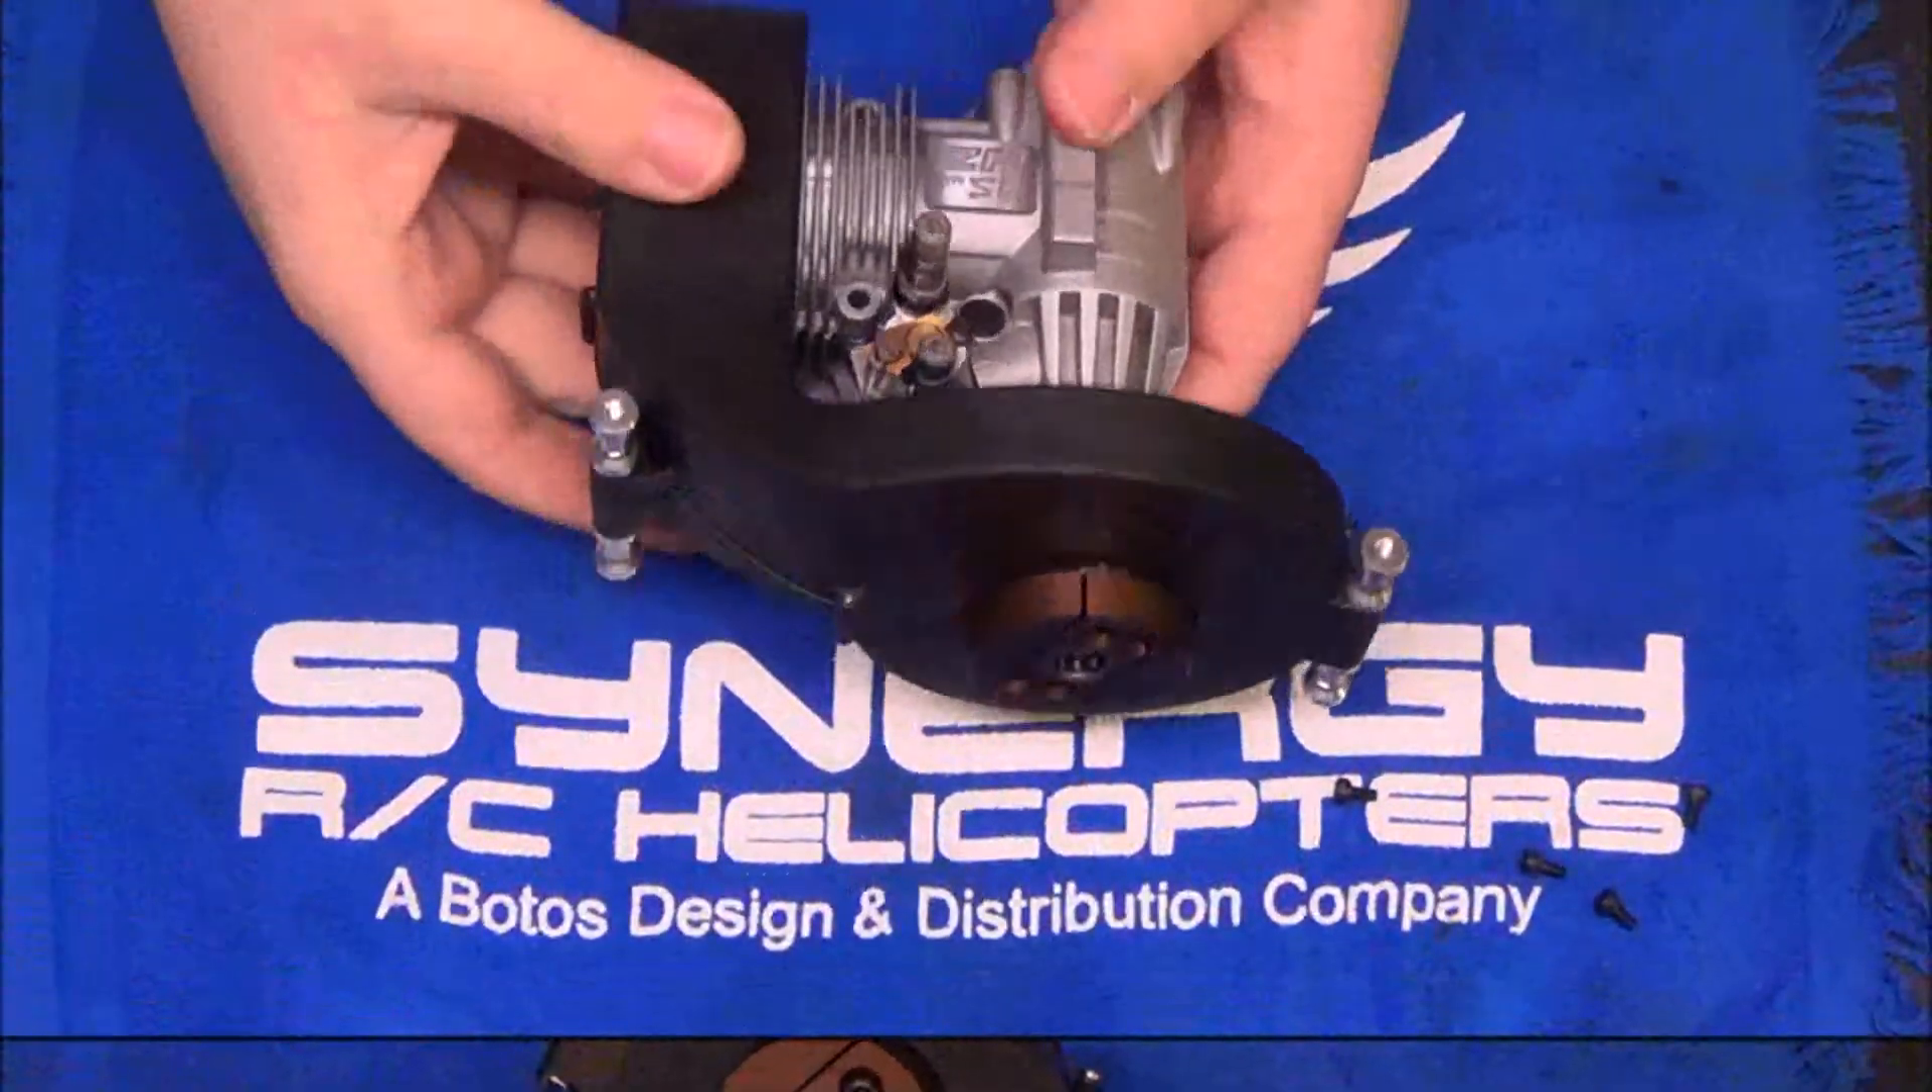Fan shroud, motor assembly completely done. Standoffs on.